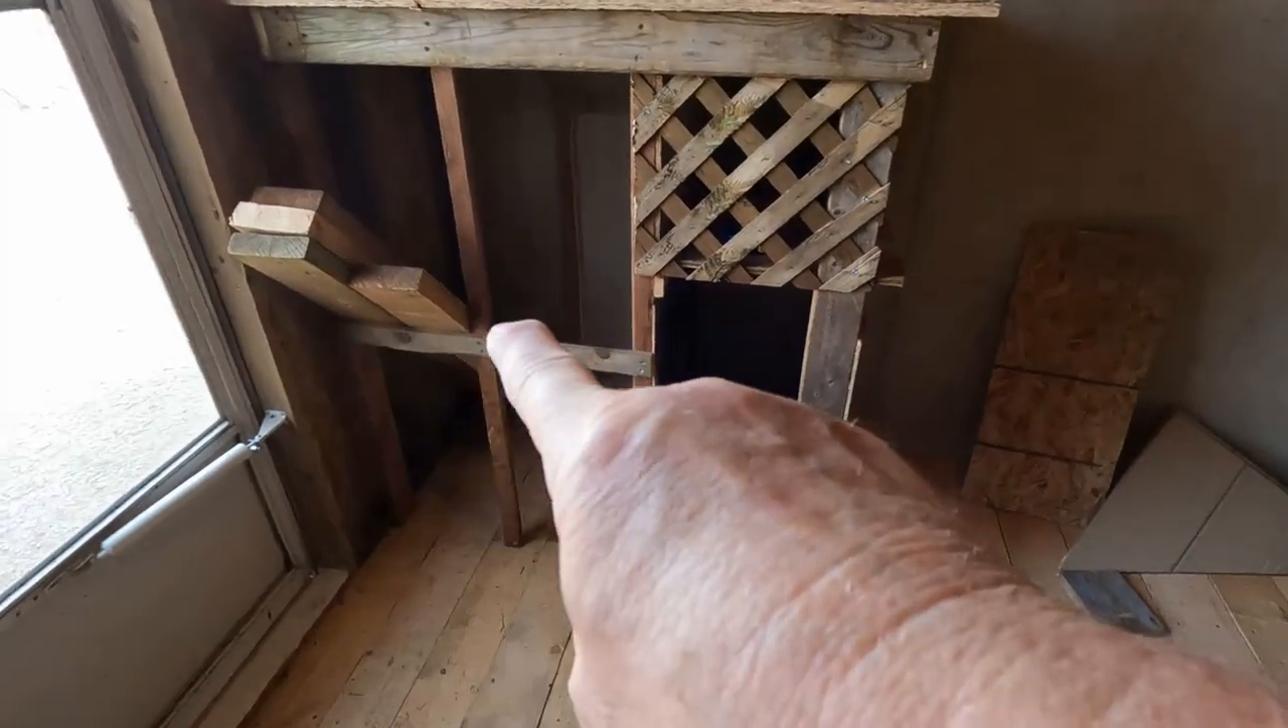I put a cross brace here, and then this little cubby in here, it's as dark as anything in there.